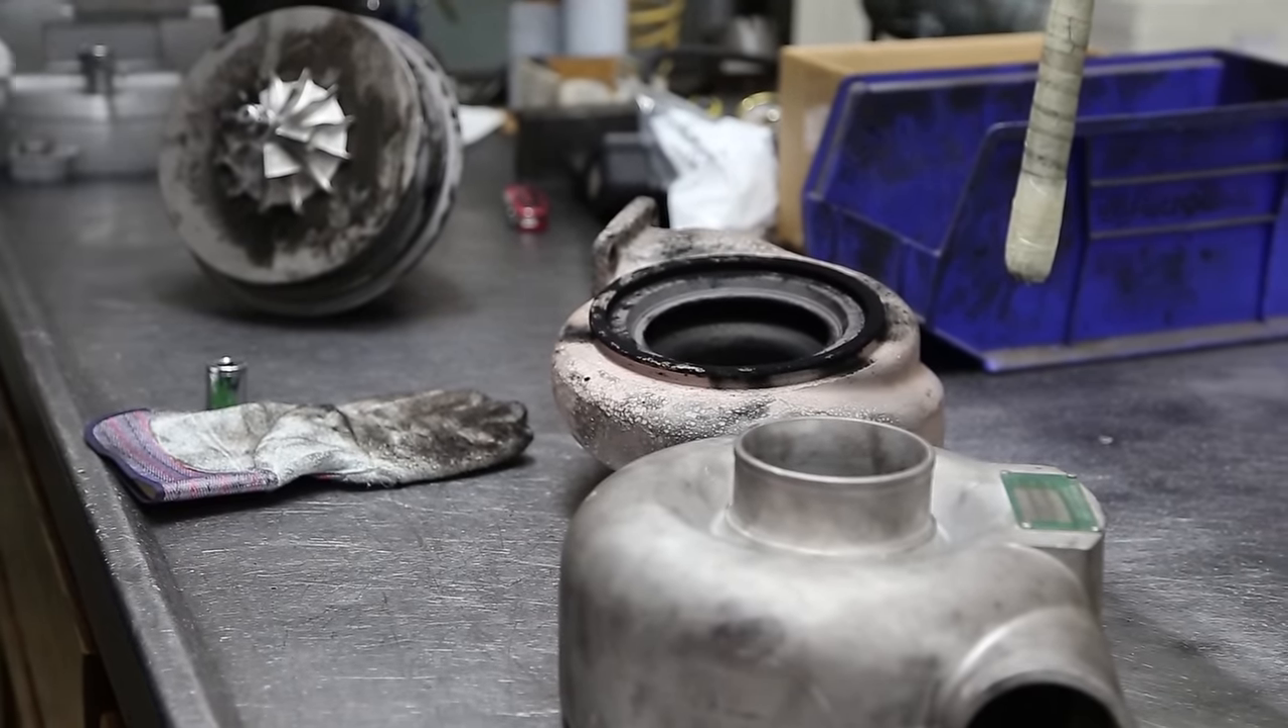We already pulled the end housings off at the counter.